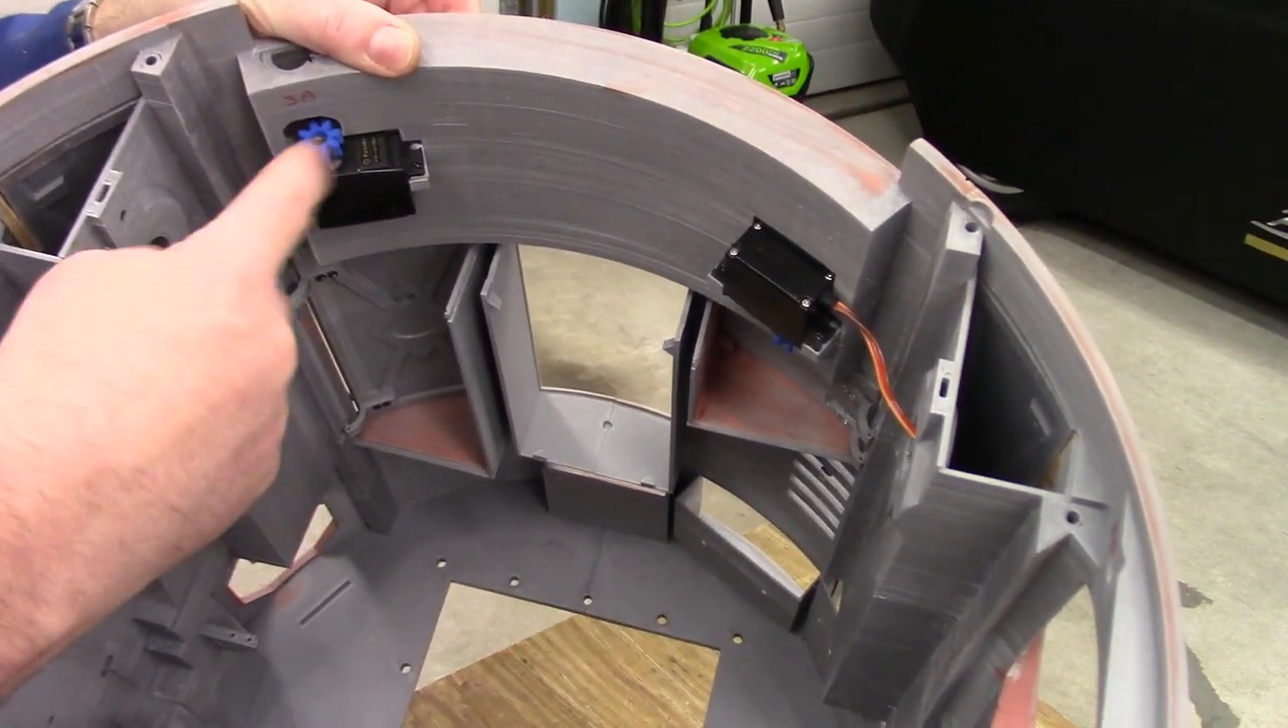Okay before getting those threaded rods in just wanted to show I've got the two servos in these are just standard servos and then you just have the little gear that moves the utility arm.